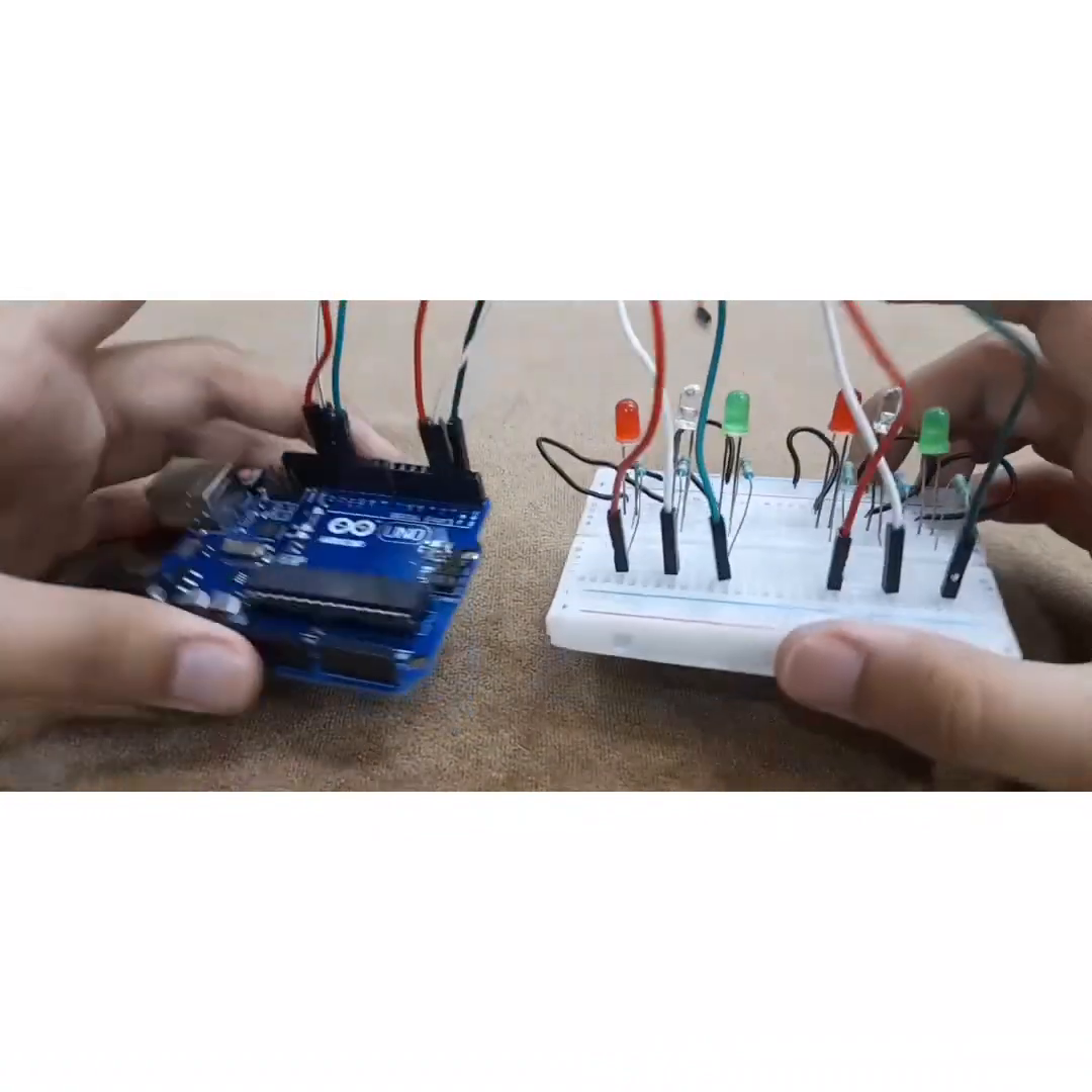Now guys, we are done with all of the LEDs connections.